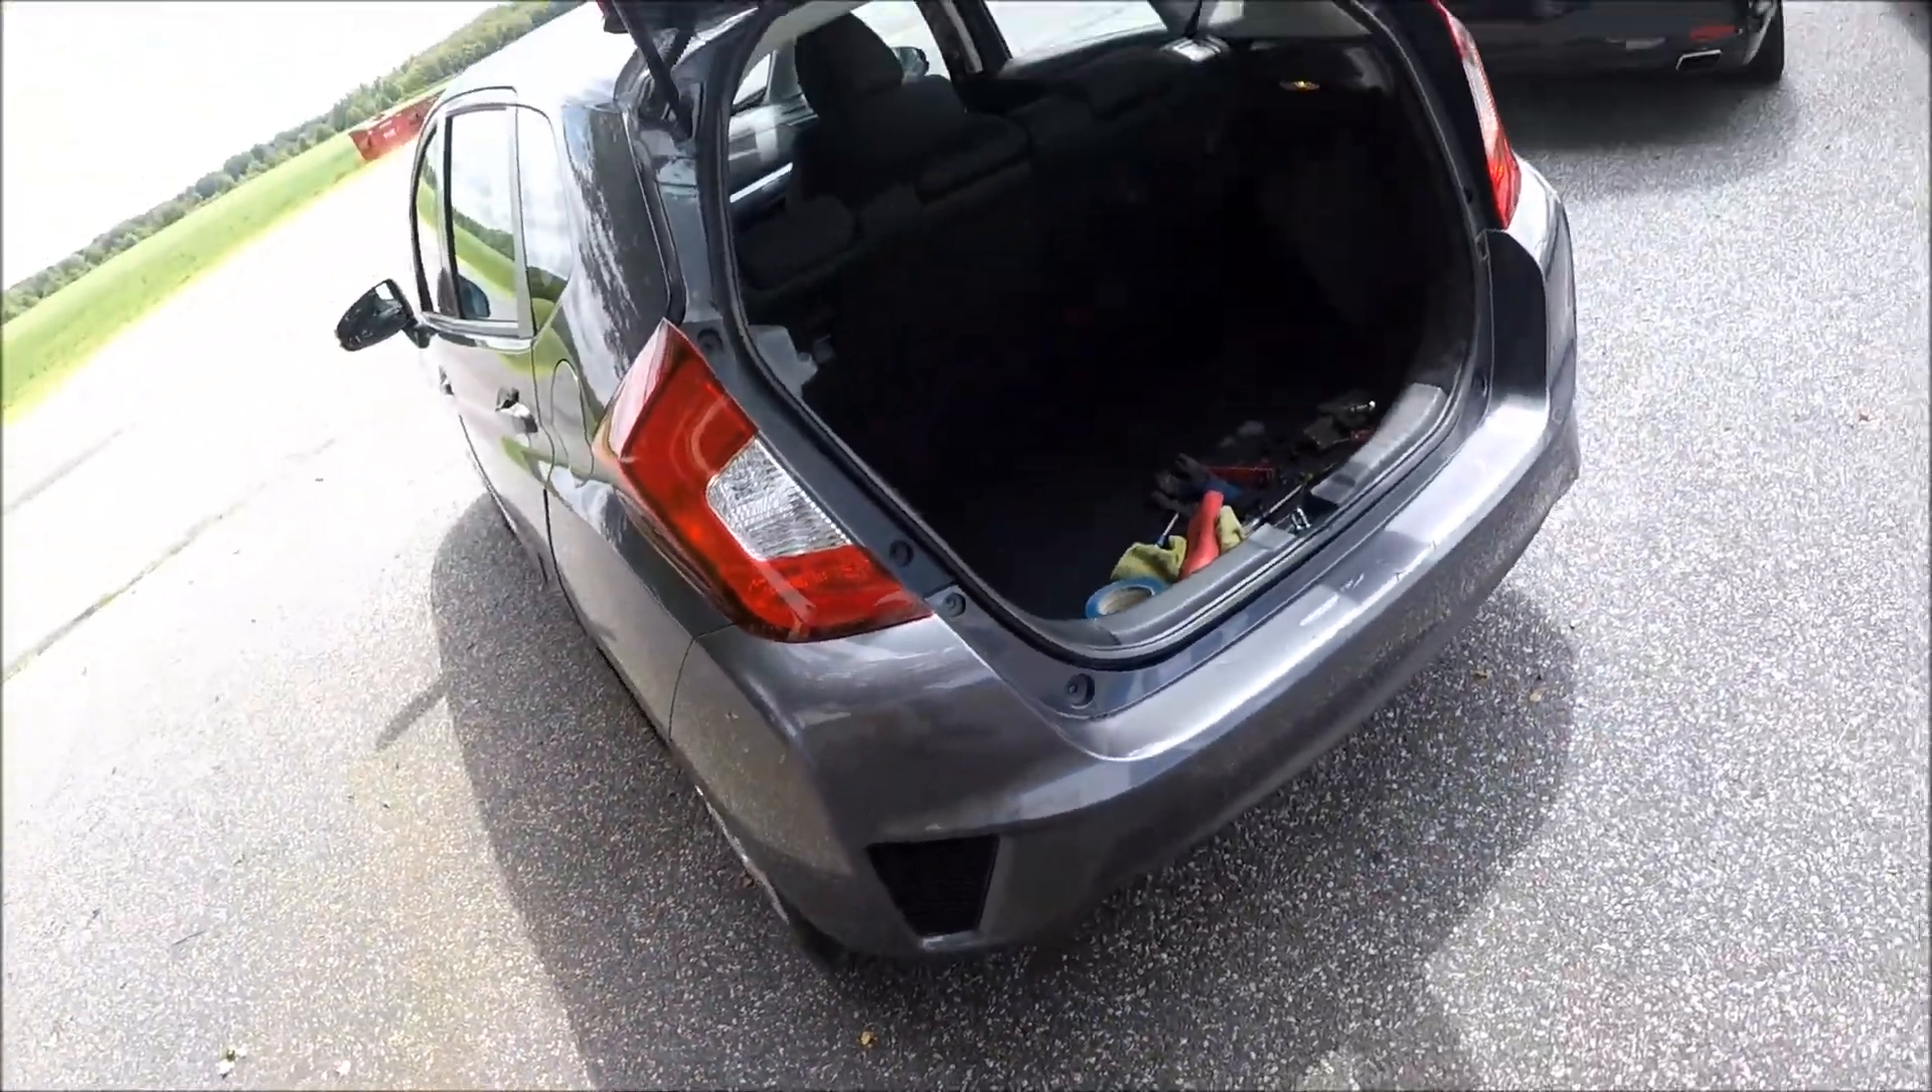The bumper's back in place.